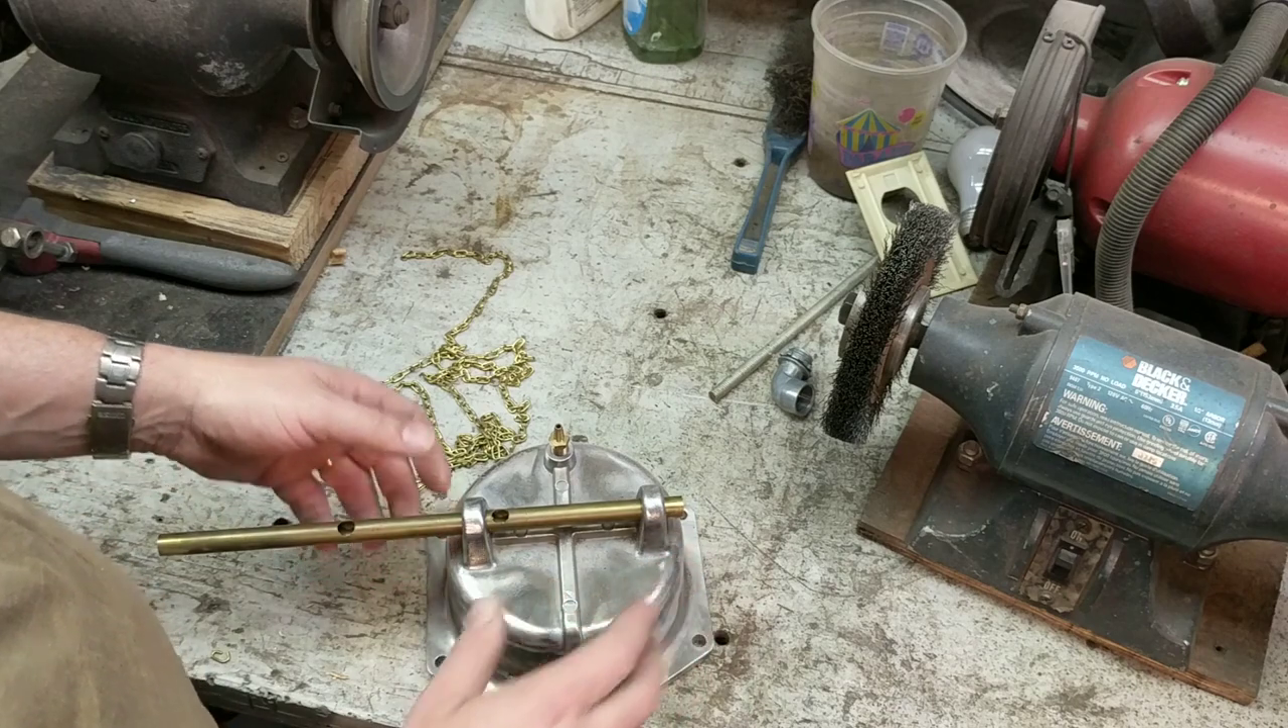It happens that this pipe this brass tubing fits these lugs so that seems like kind of a slam dunk.